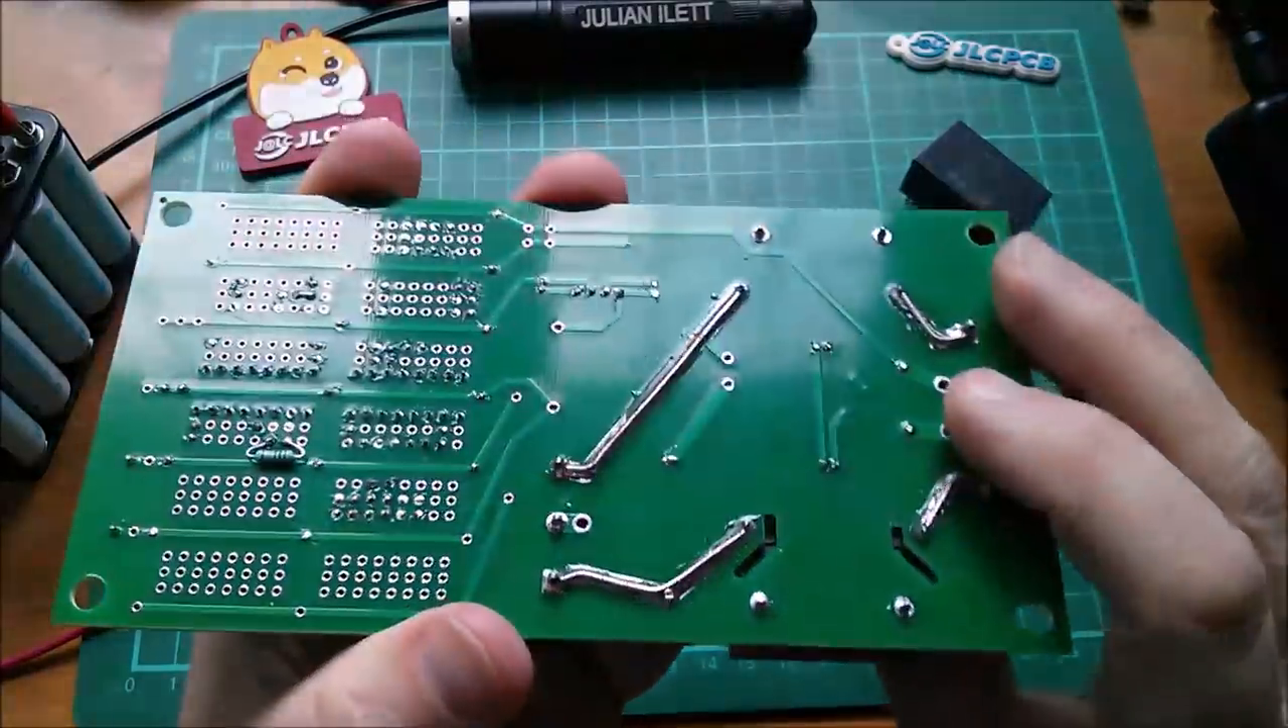Here are my high current tracks i've soldered uh the thick tin copper wire onto these uh traces.